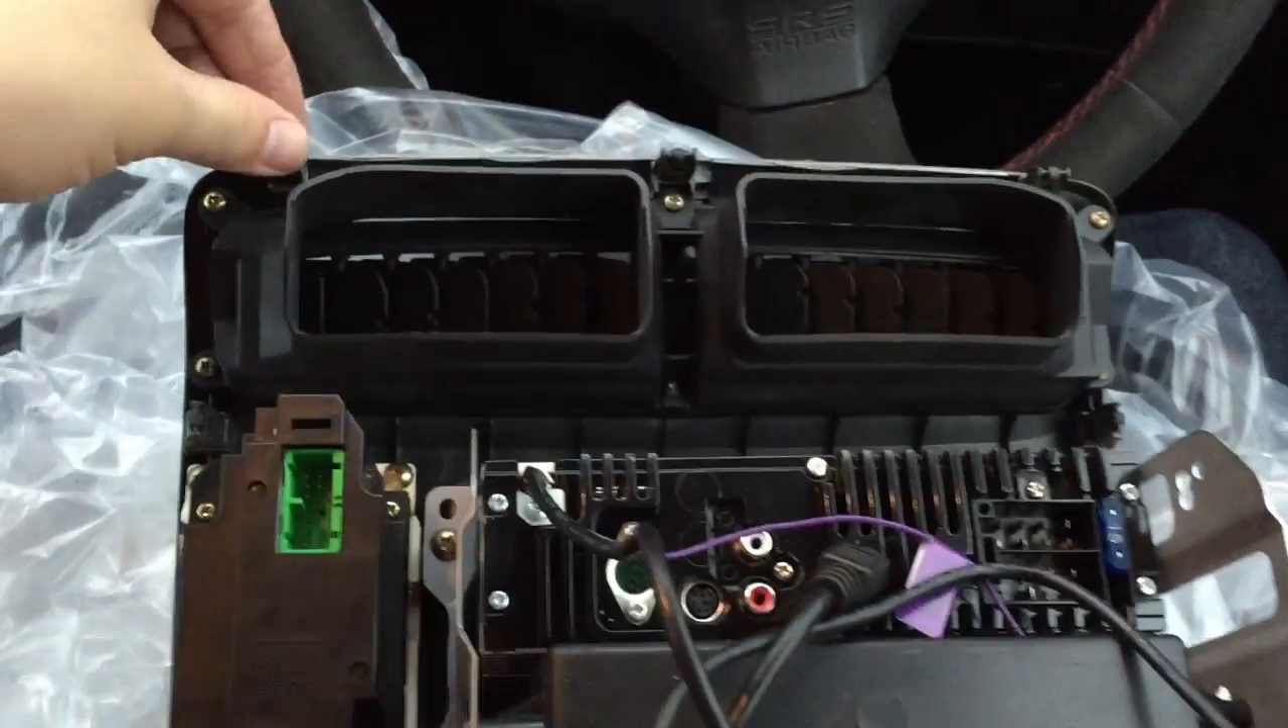There you go air vents all reattached.